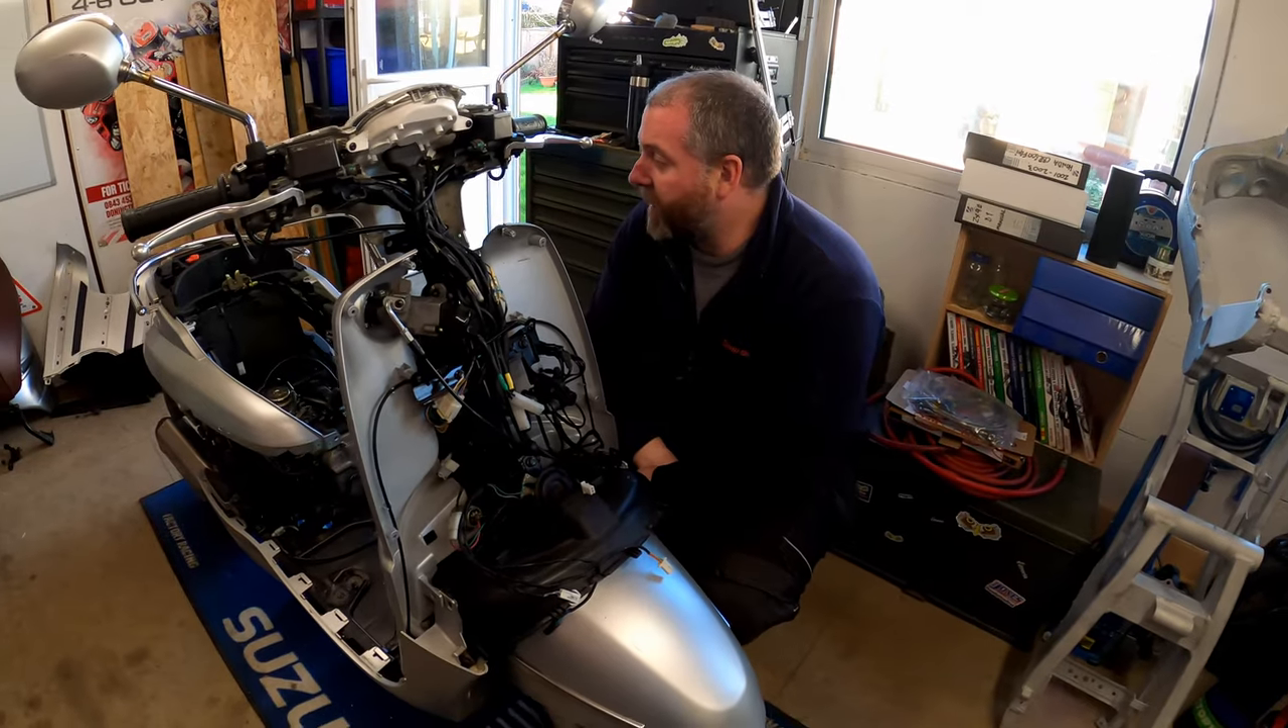All that remains is for me to put all the body work back together.